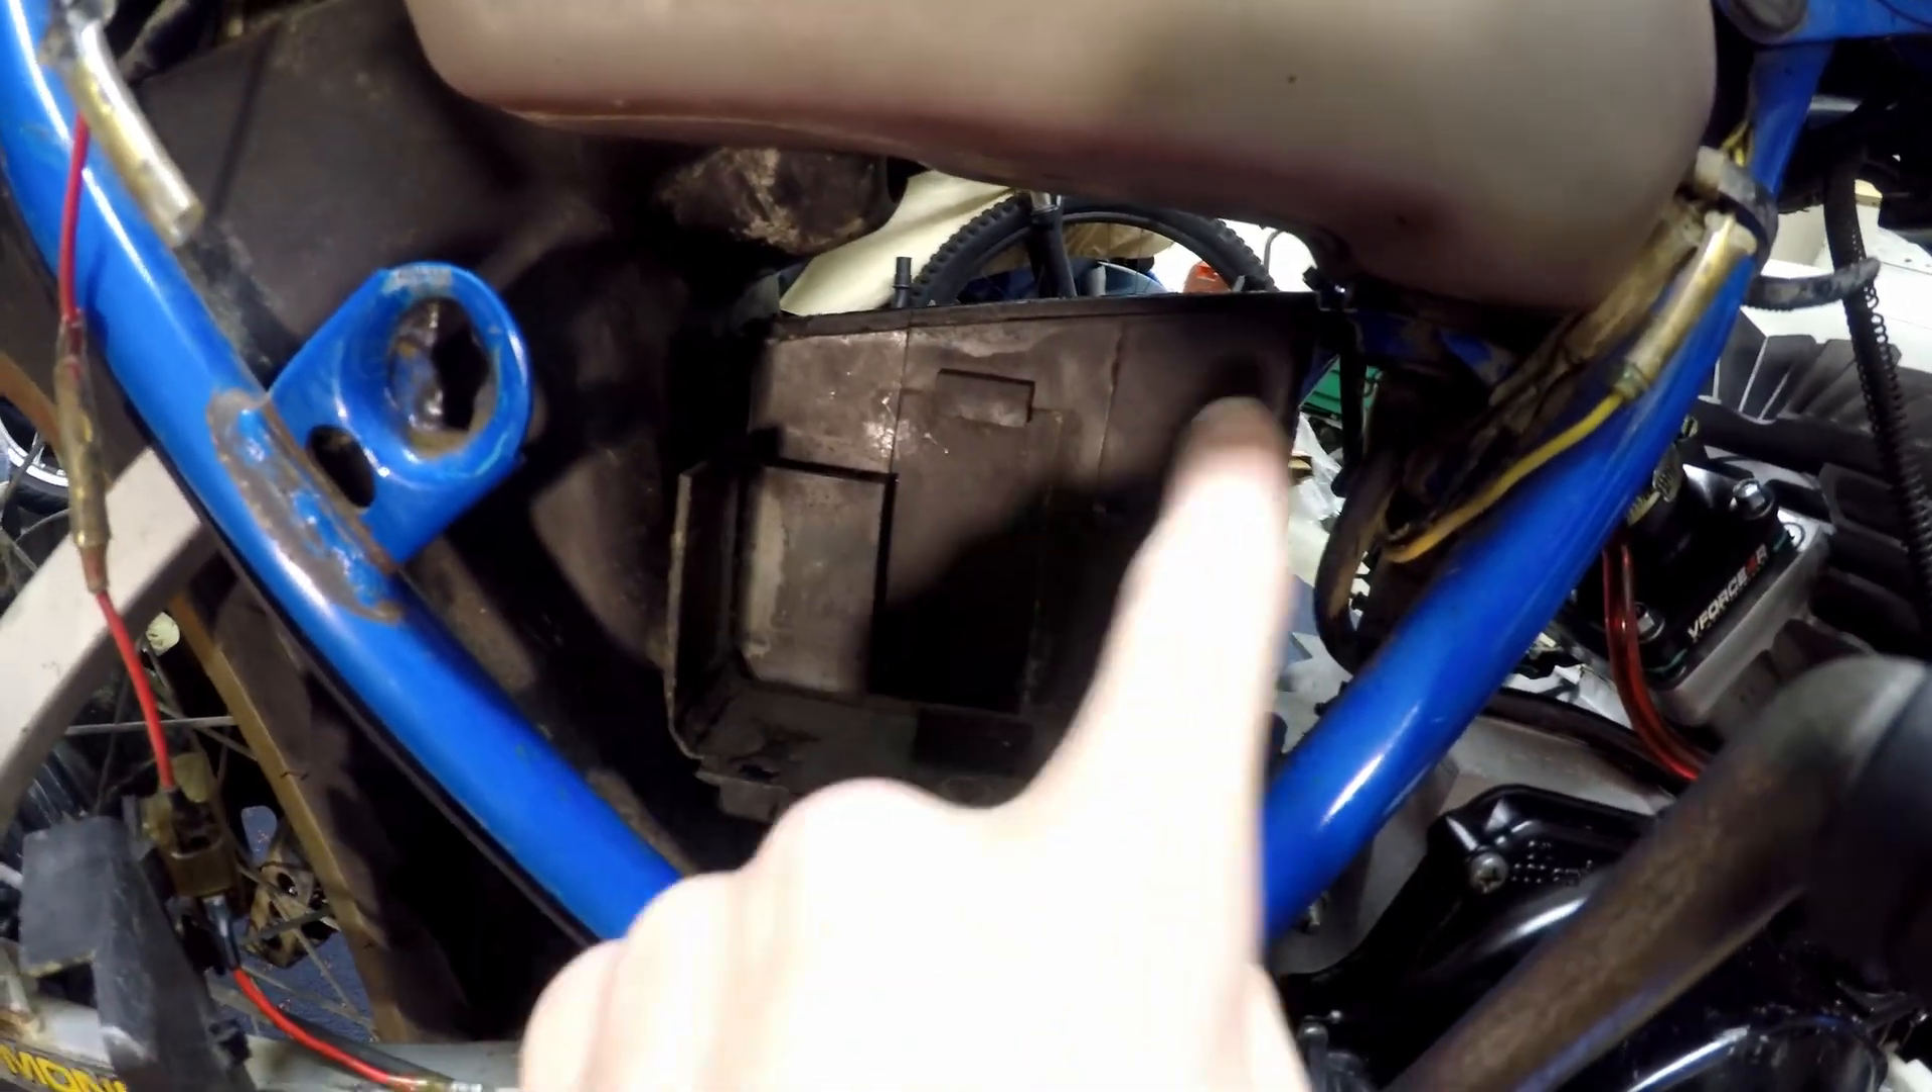Now as you can see I have fitted the air box but we're not going to be using it for an air box as such but it holds the battery.